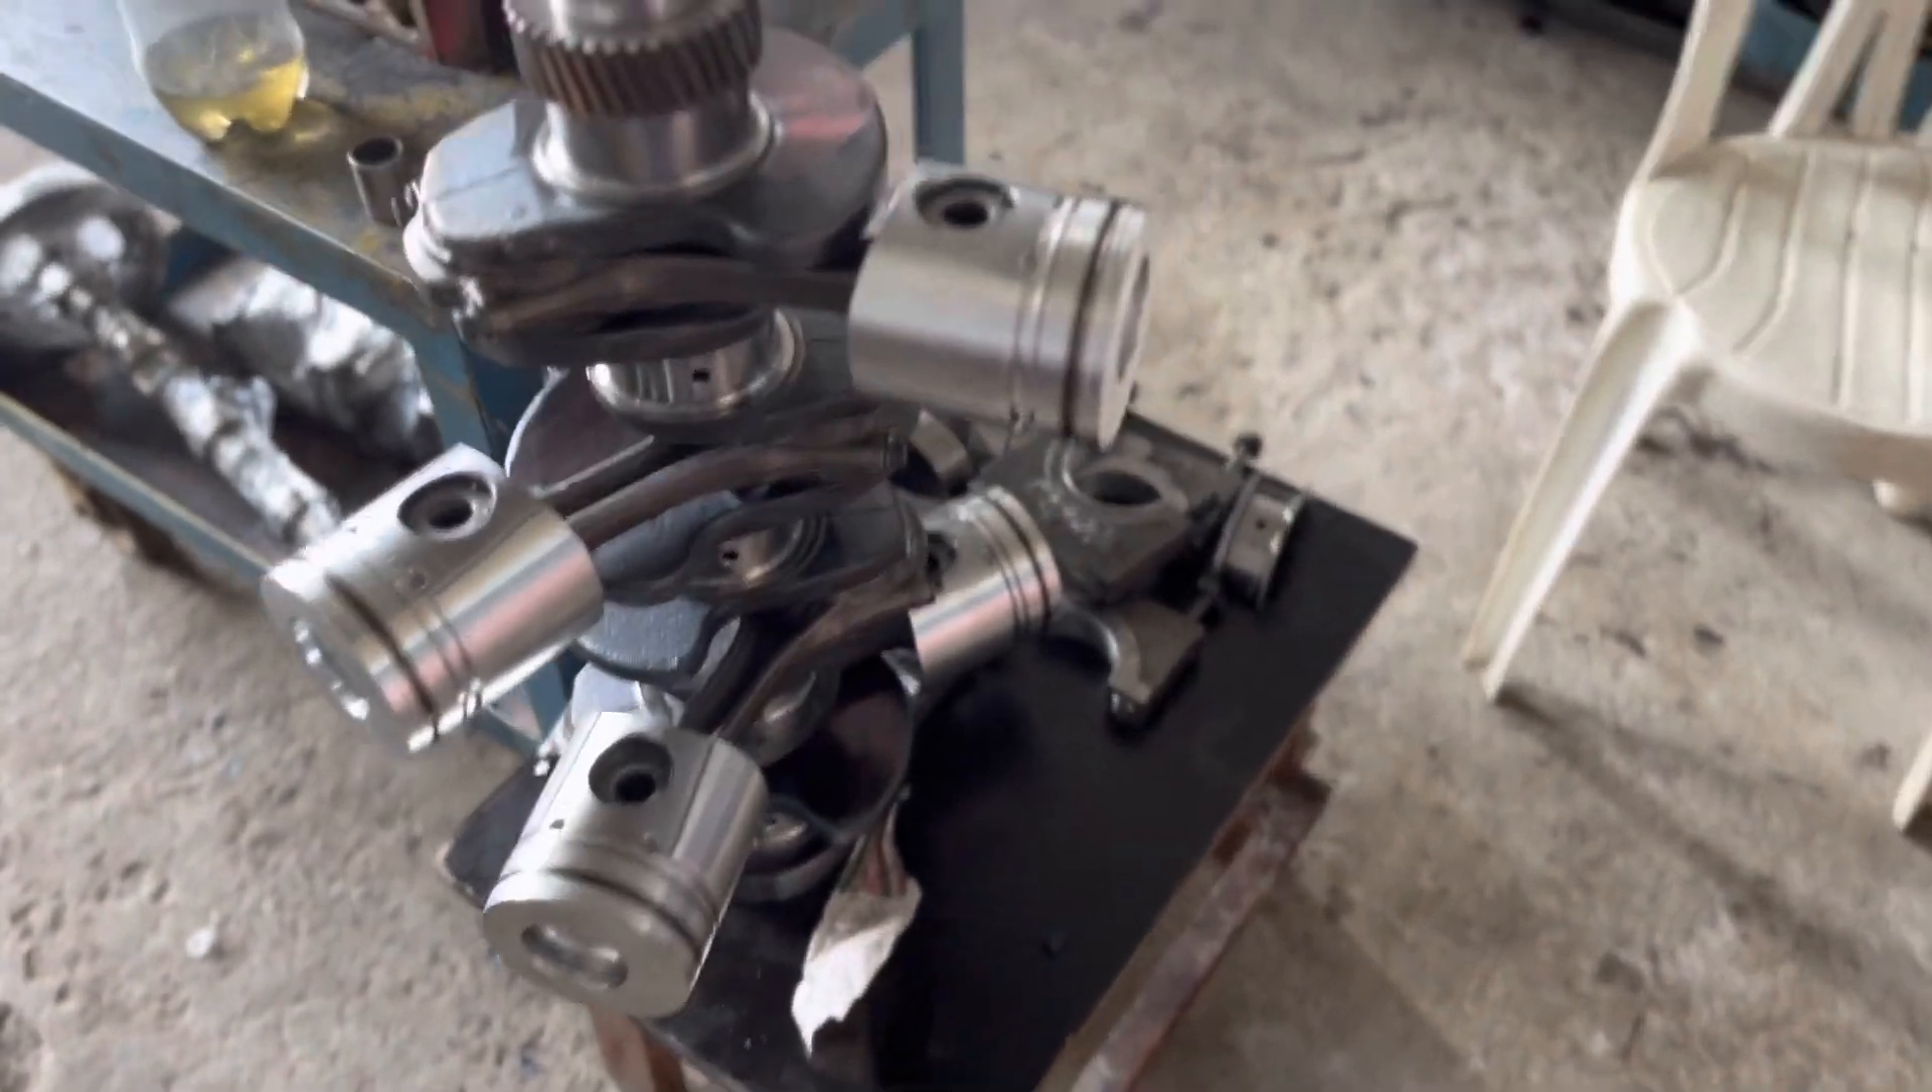Aquí tenemos en el cigüeñal montado las bielas, los pistones.